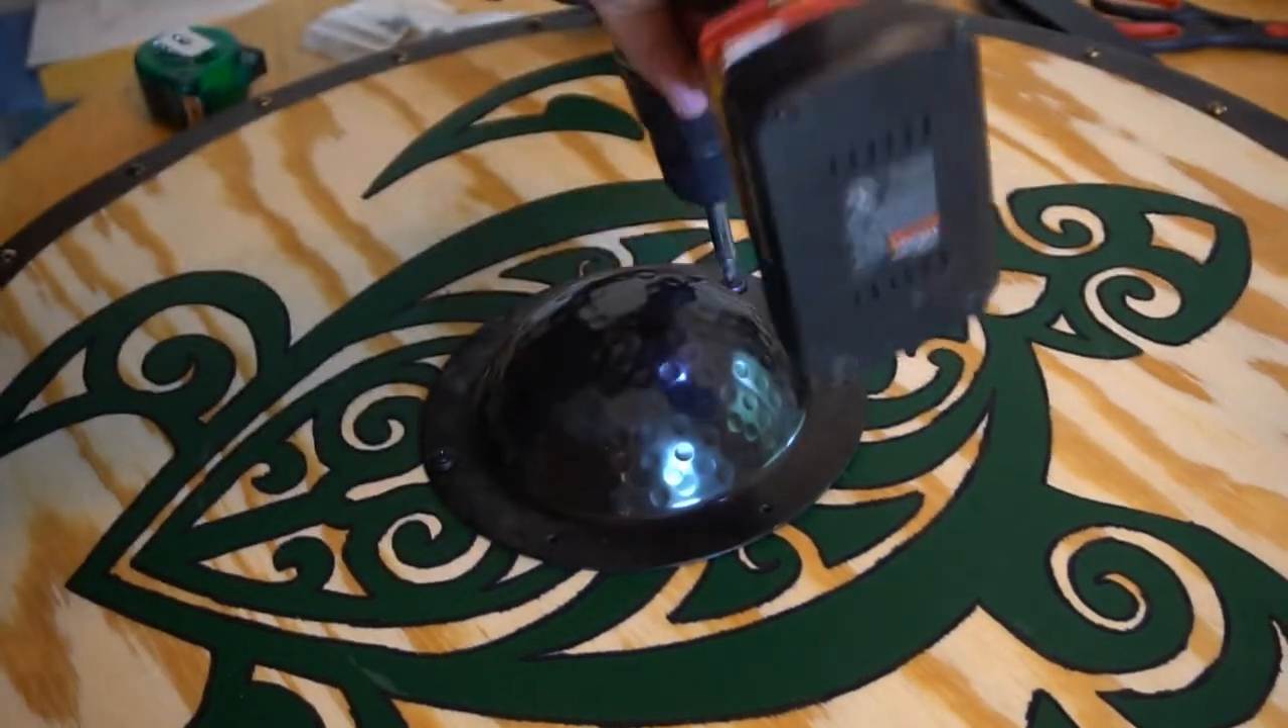Now for the last thing I used a decorative shield boss for the front.